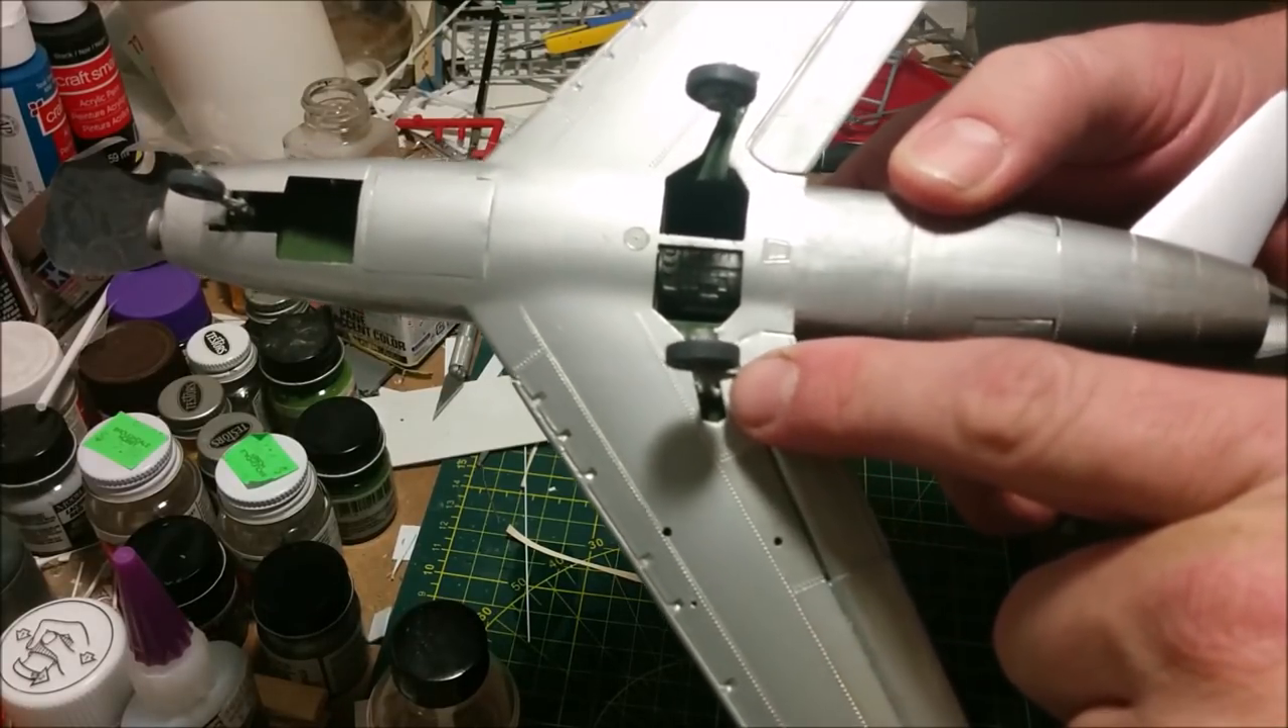But there's our landing gear in place.